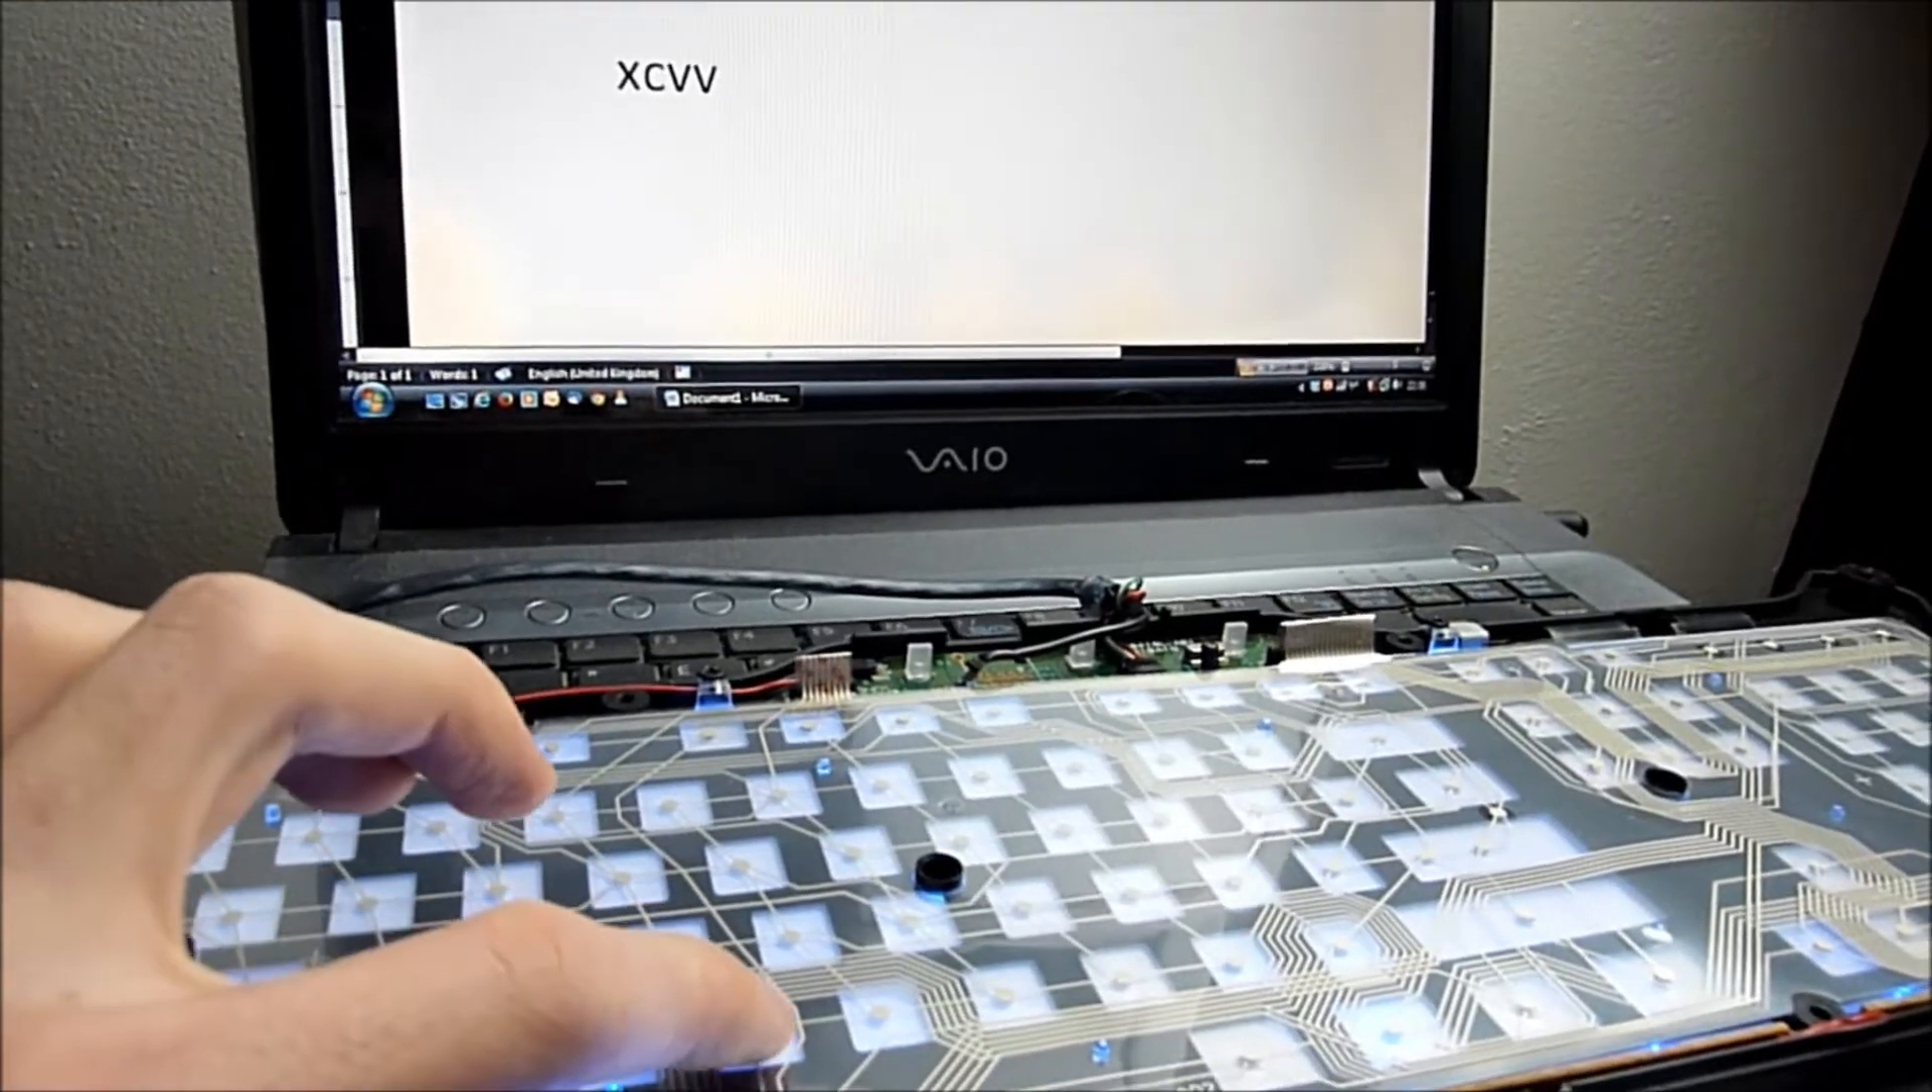So I opened up the keyboard, took off the rubber and there you see the circuits underneath.